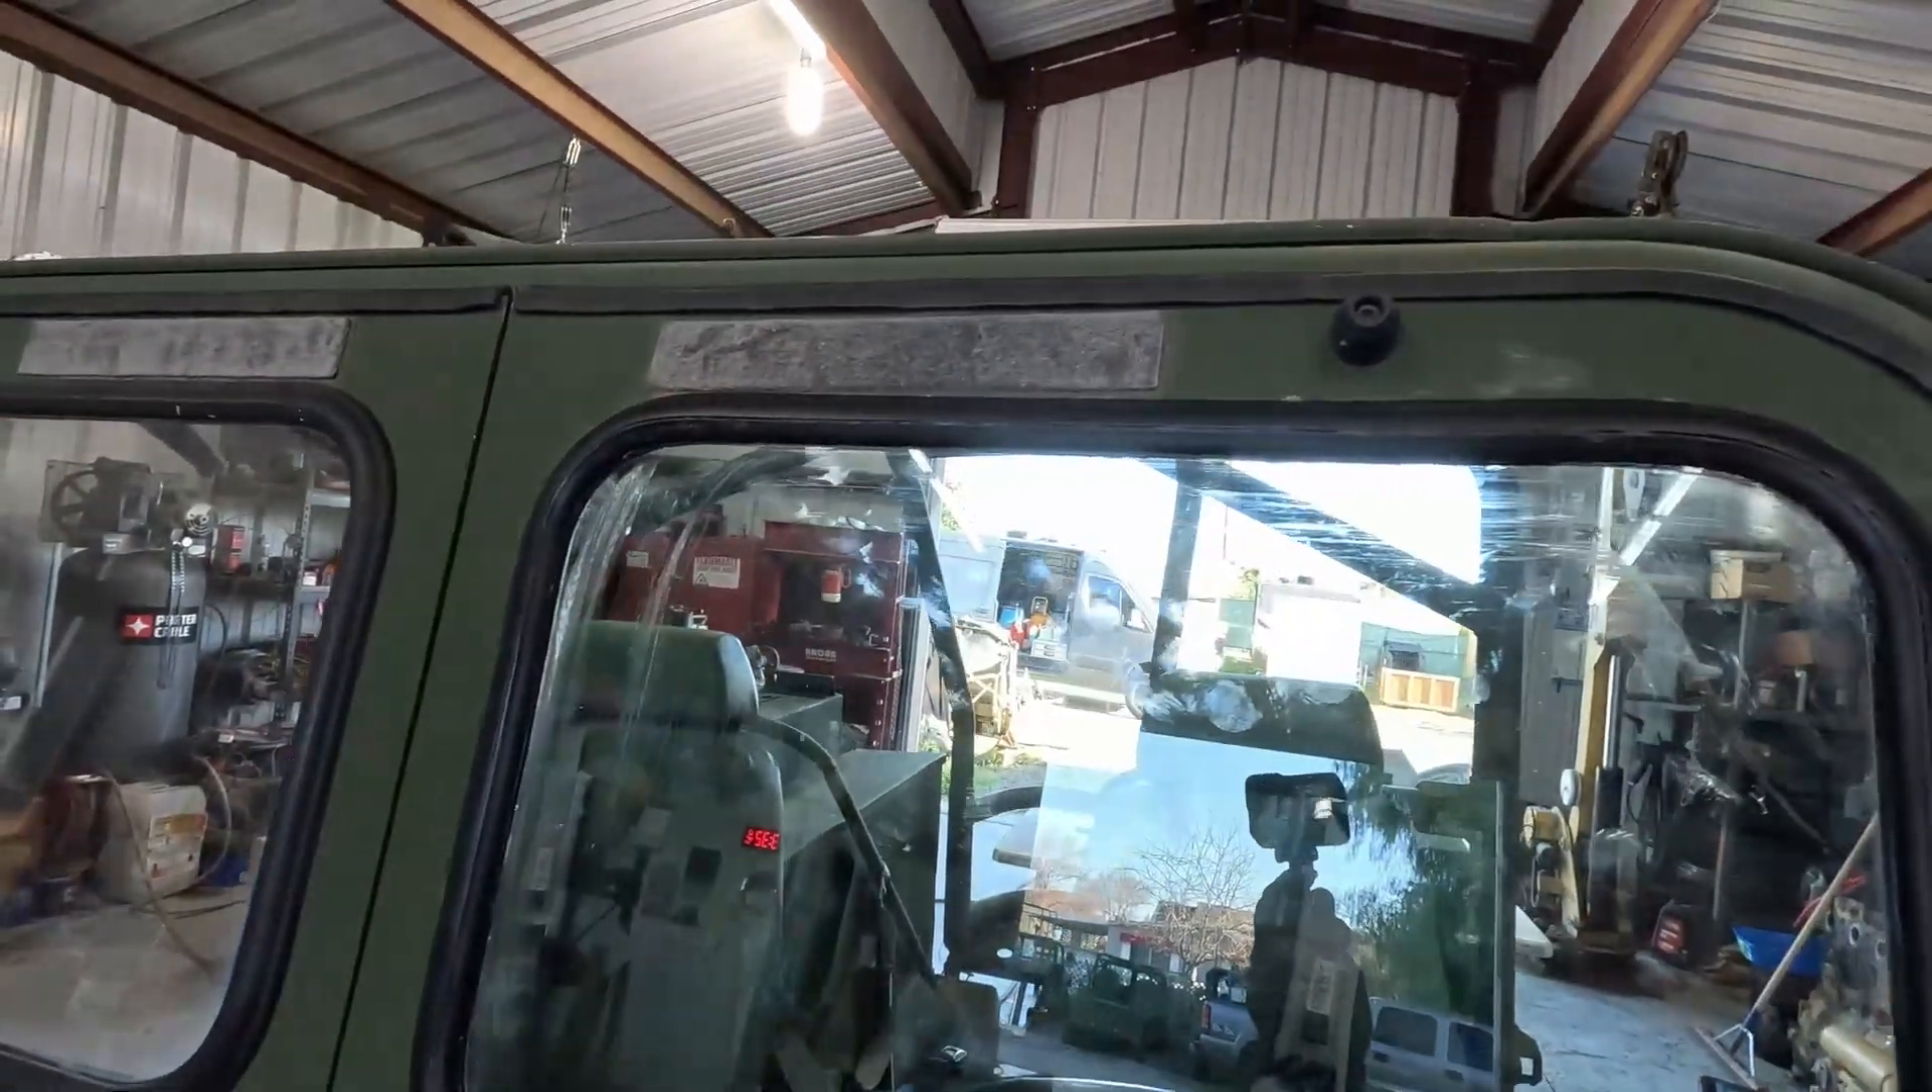It's all the way around and that's it the glass is in.